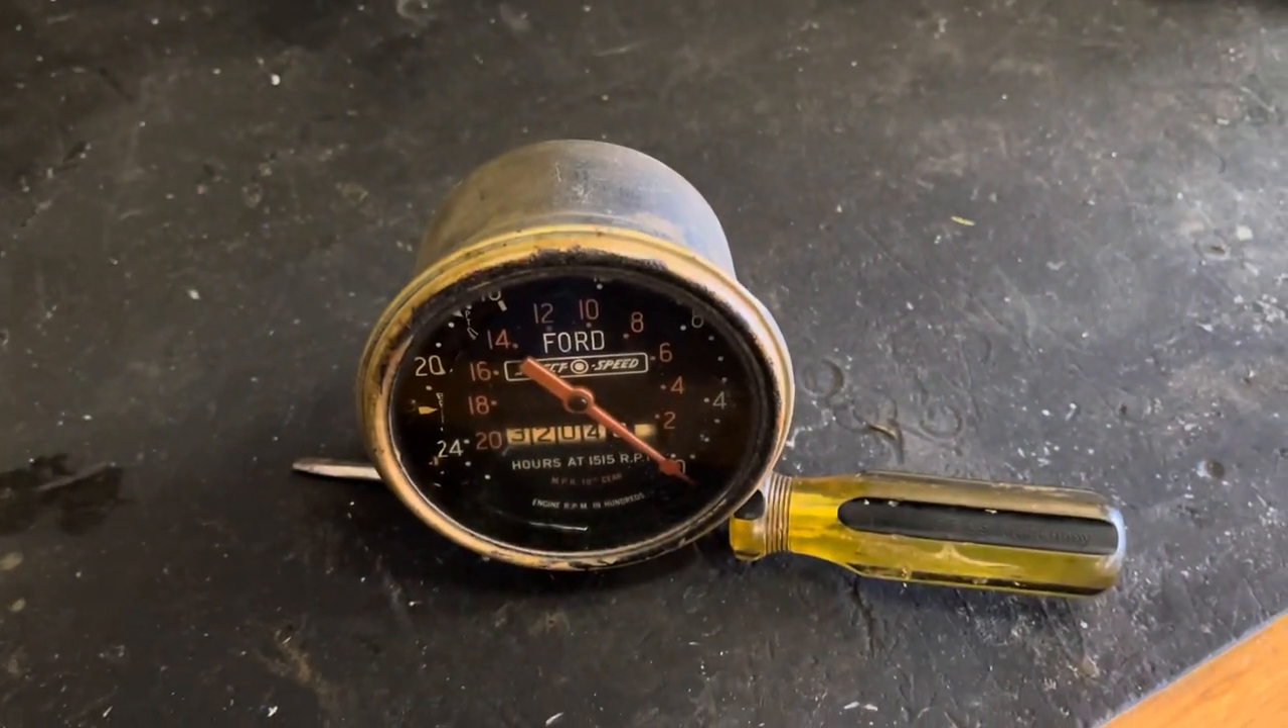All right now the proof meter has been removed and I have it sitting on the bench.